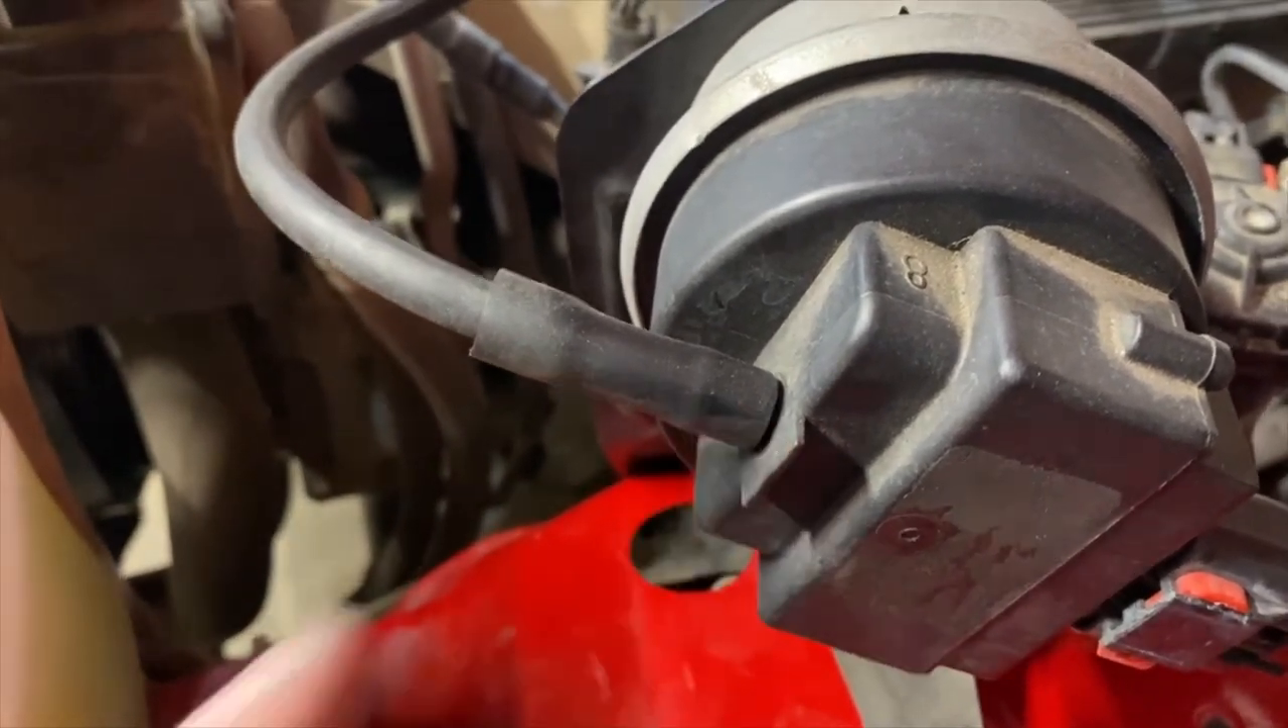And it turns out the small tubing fits right inside the large tubing.